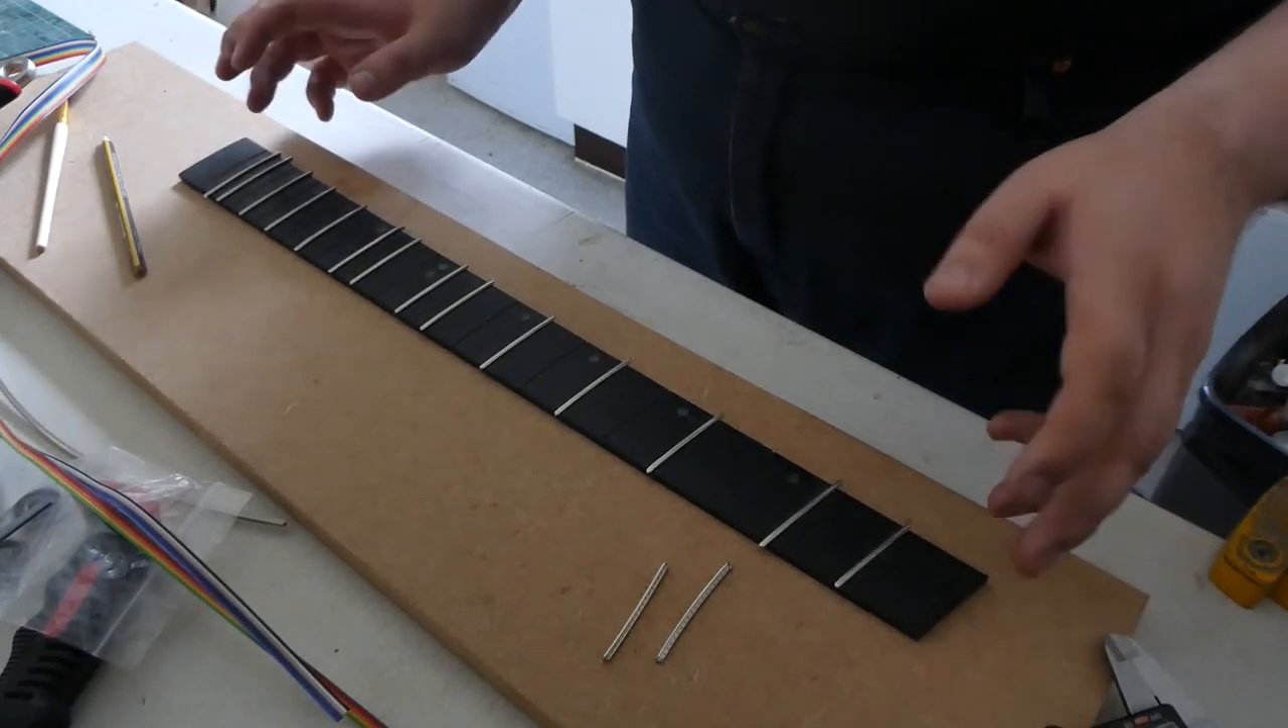I've got the non-LED frets hammered in.